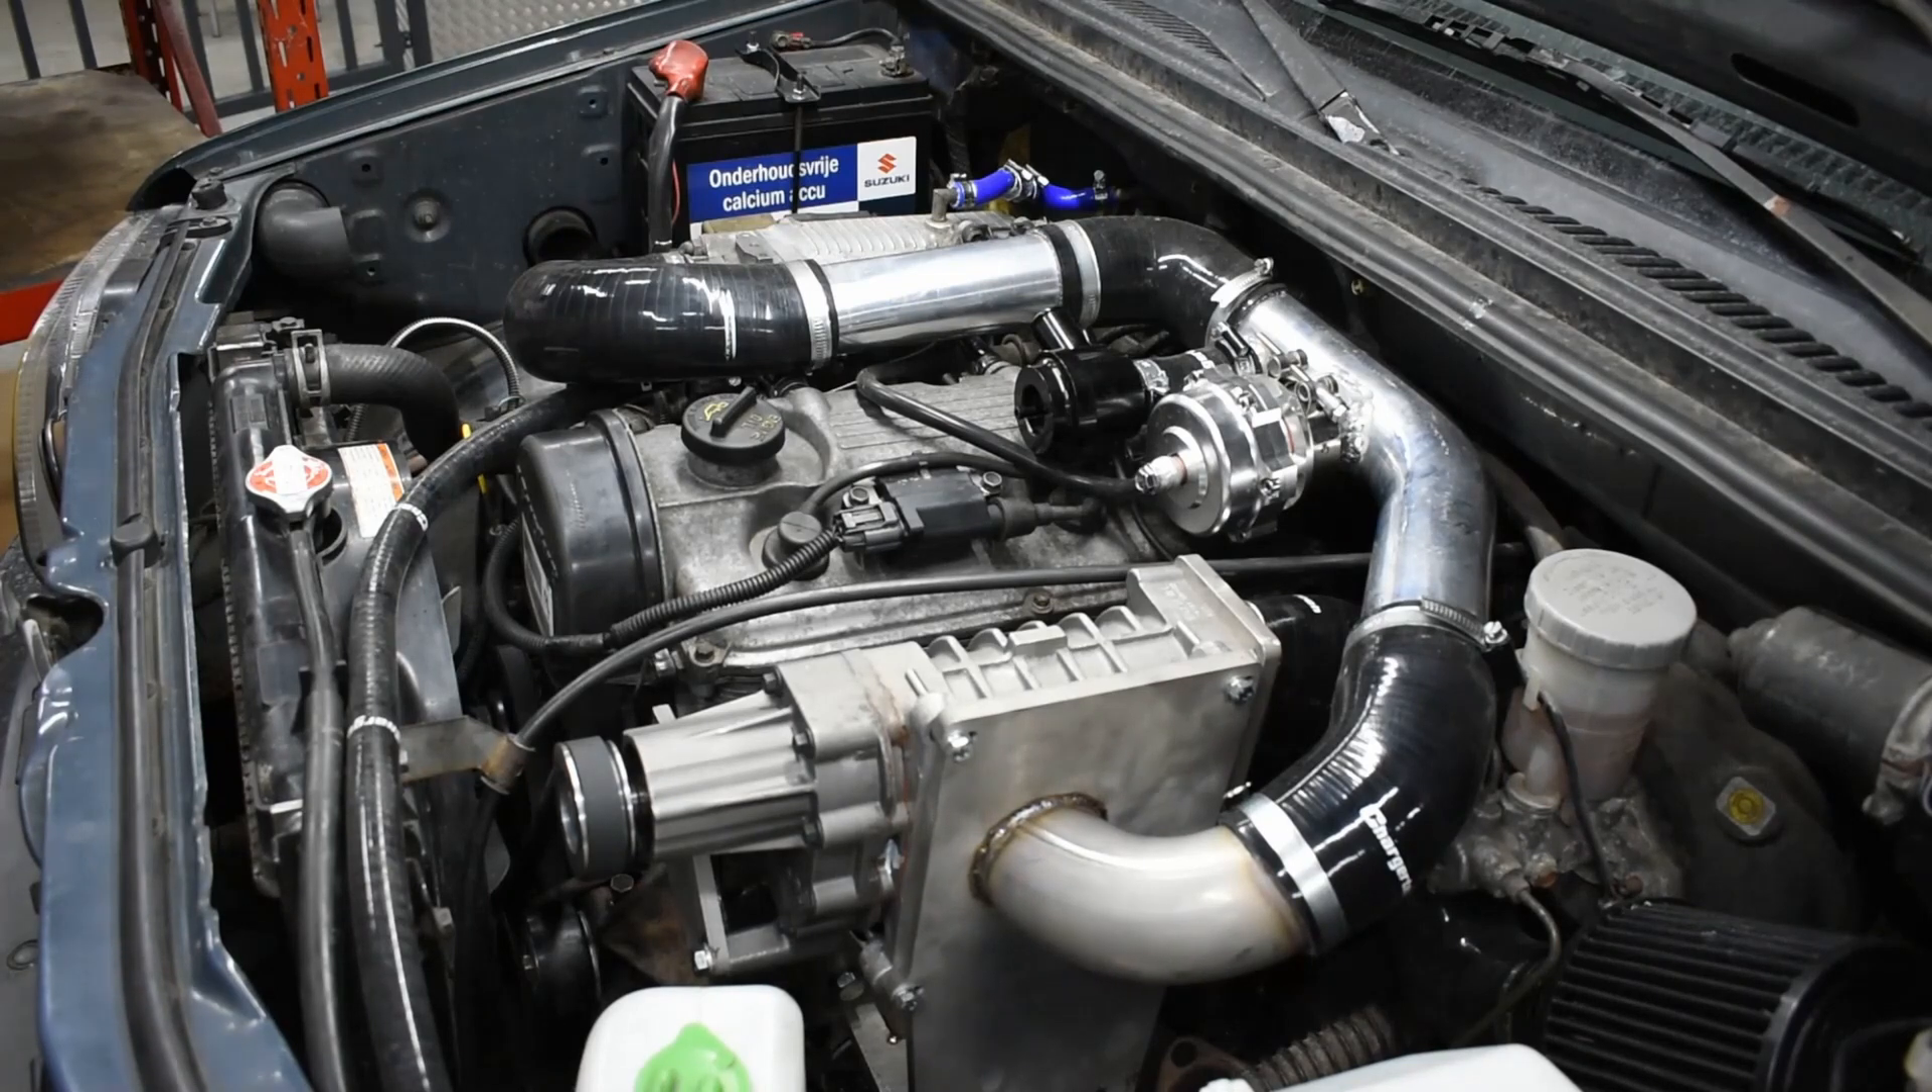That's the installation of the supercharger system done.